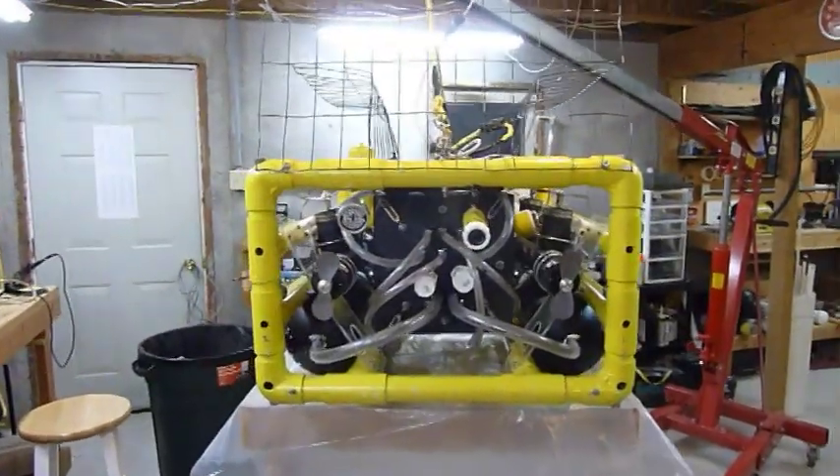Alright, the ROV is put back together.